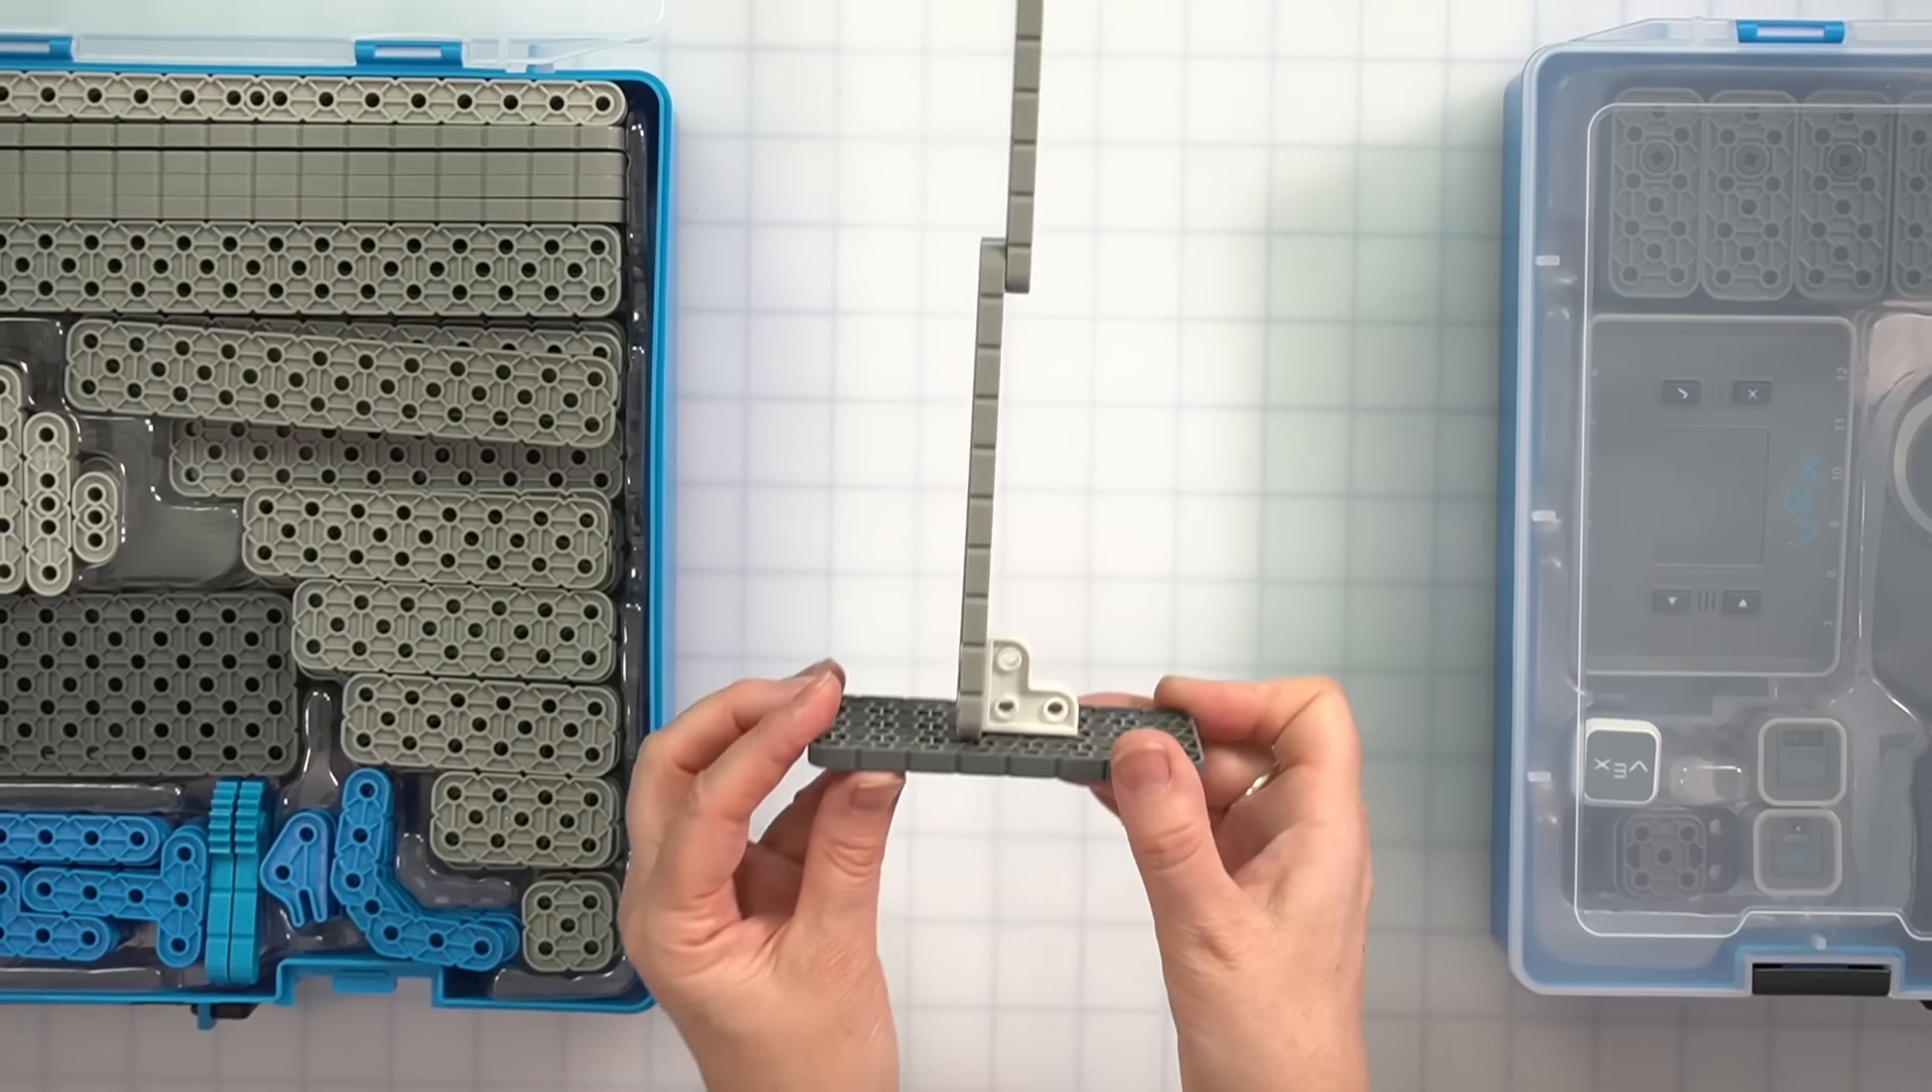Okay, so I have connected my beams to my plate with the large chassis corner connector.